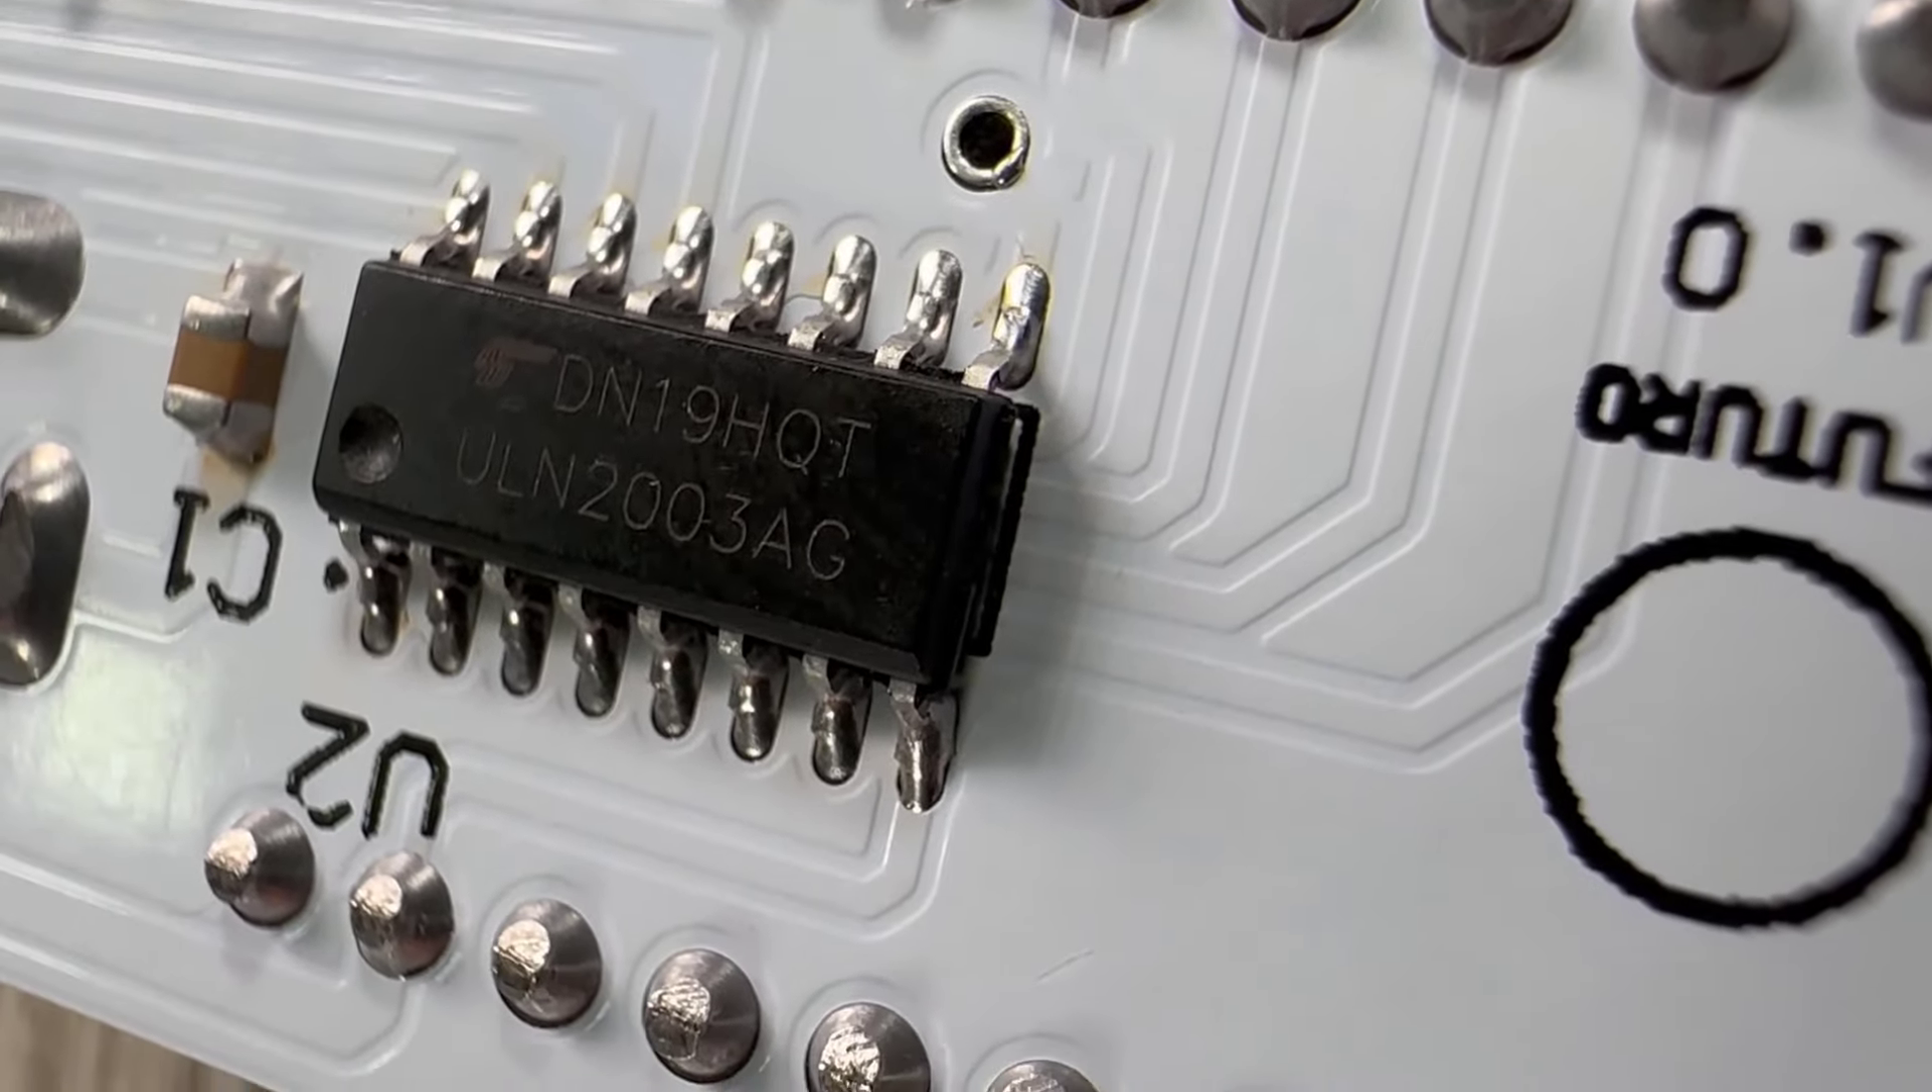Bueno después de soldado este es el resultado como queda nuestra uln en la placa.